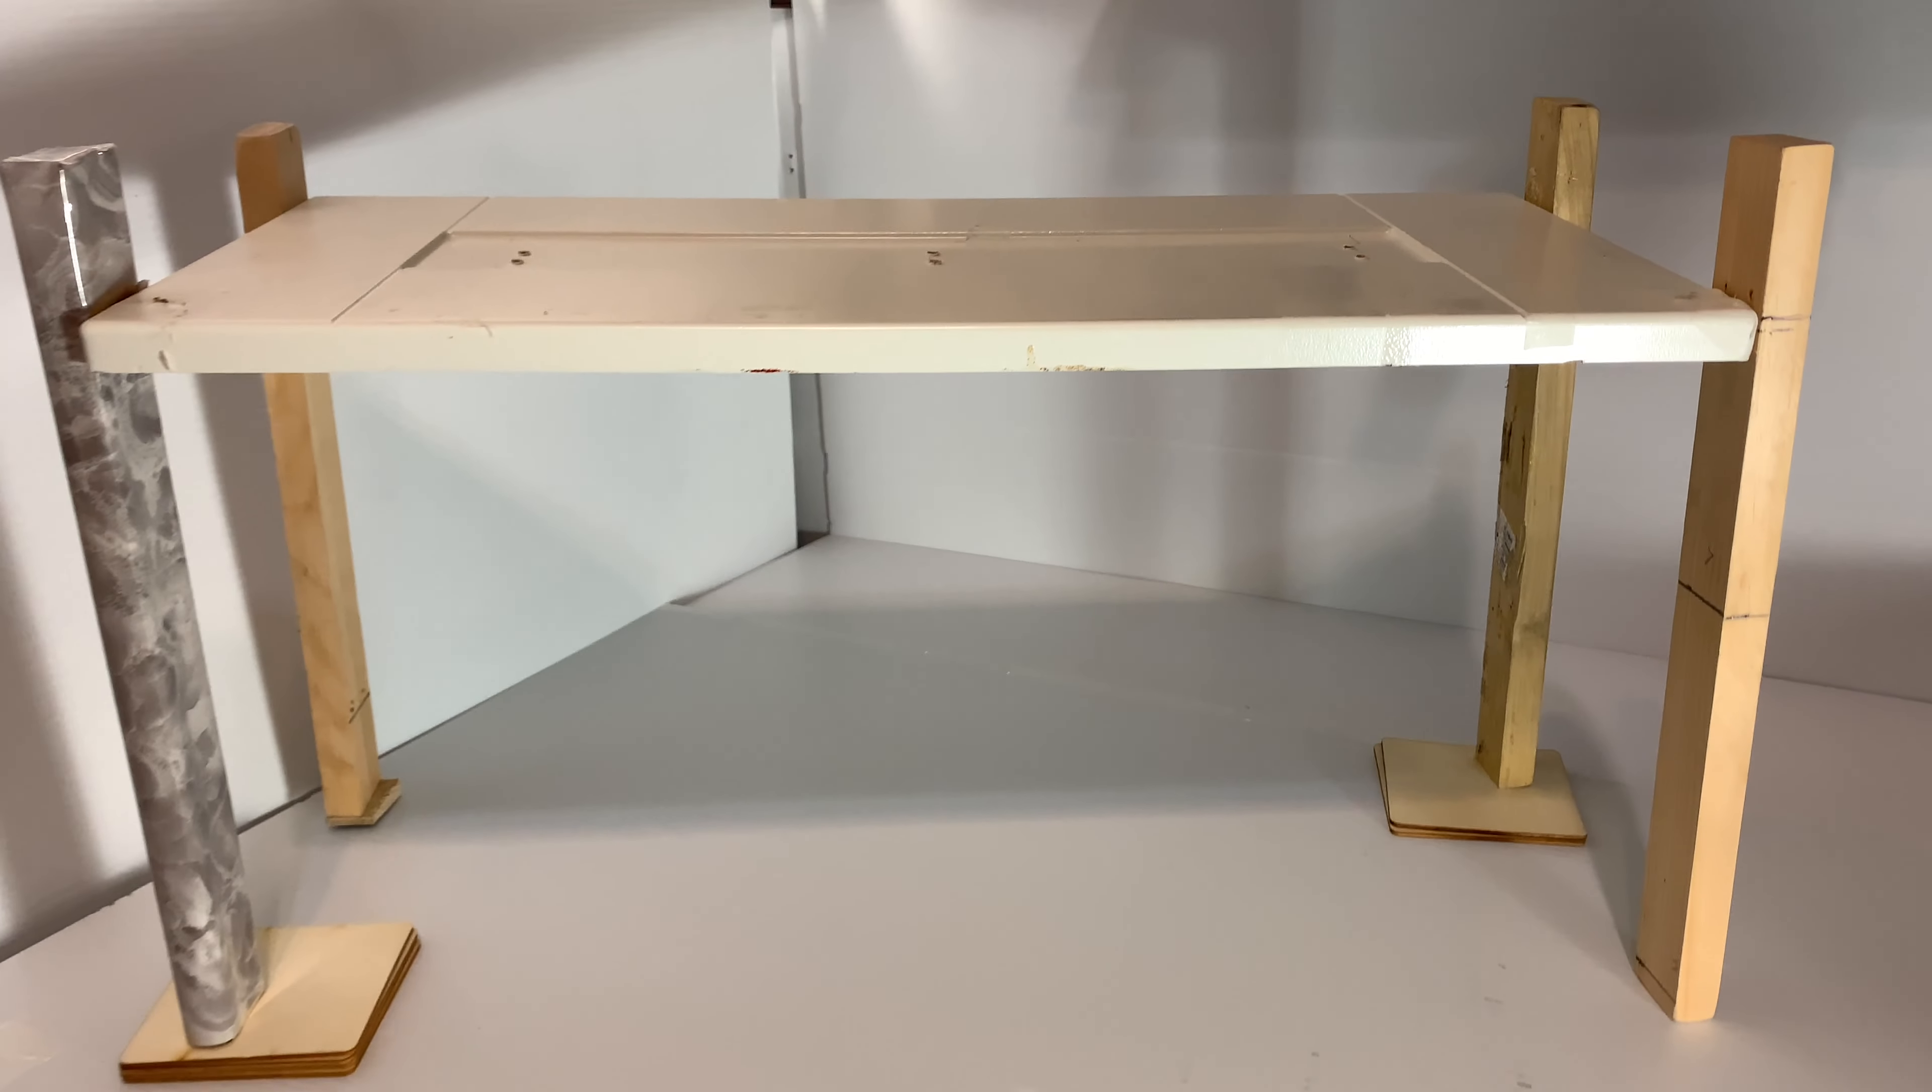I finished, putting the legs on, and this is what we have.